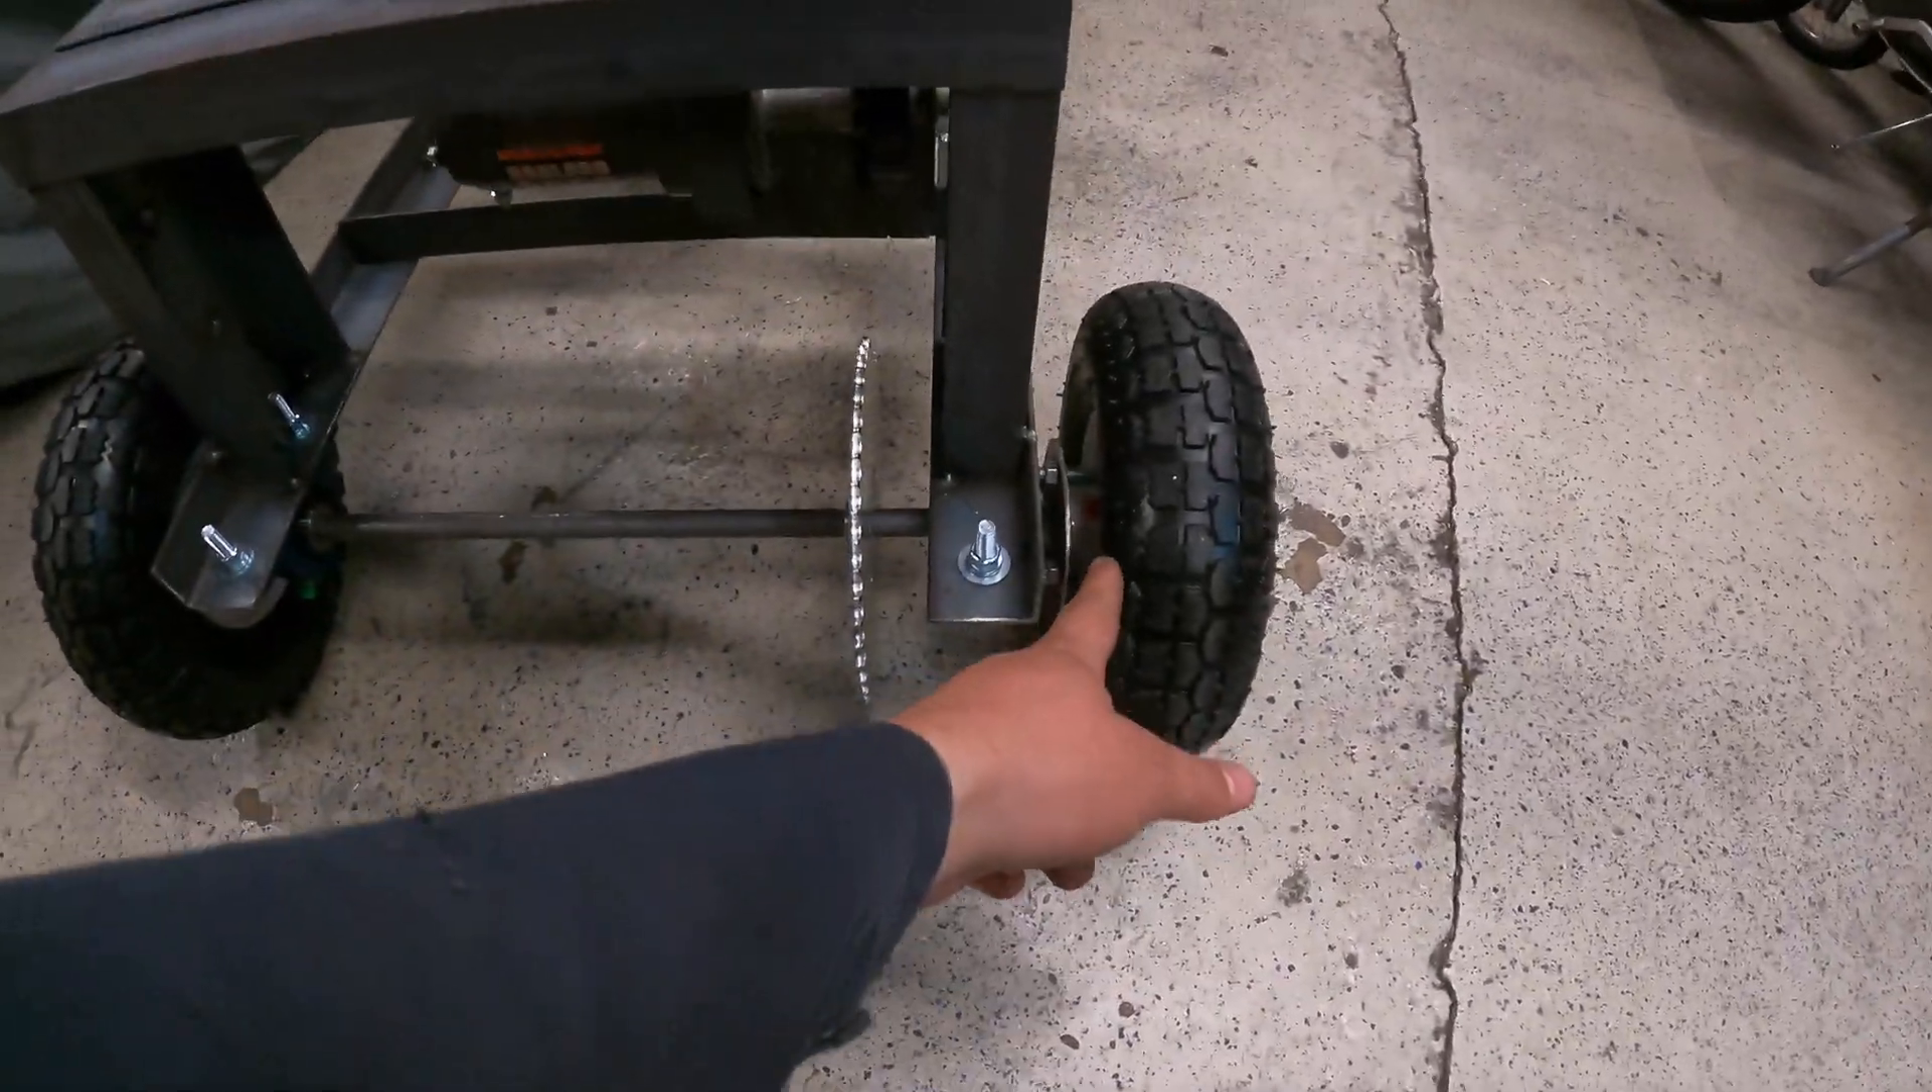We have our driven wheel attached on this side, pinched in here with a little pinch bolt on the pillow block.